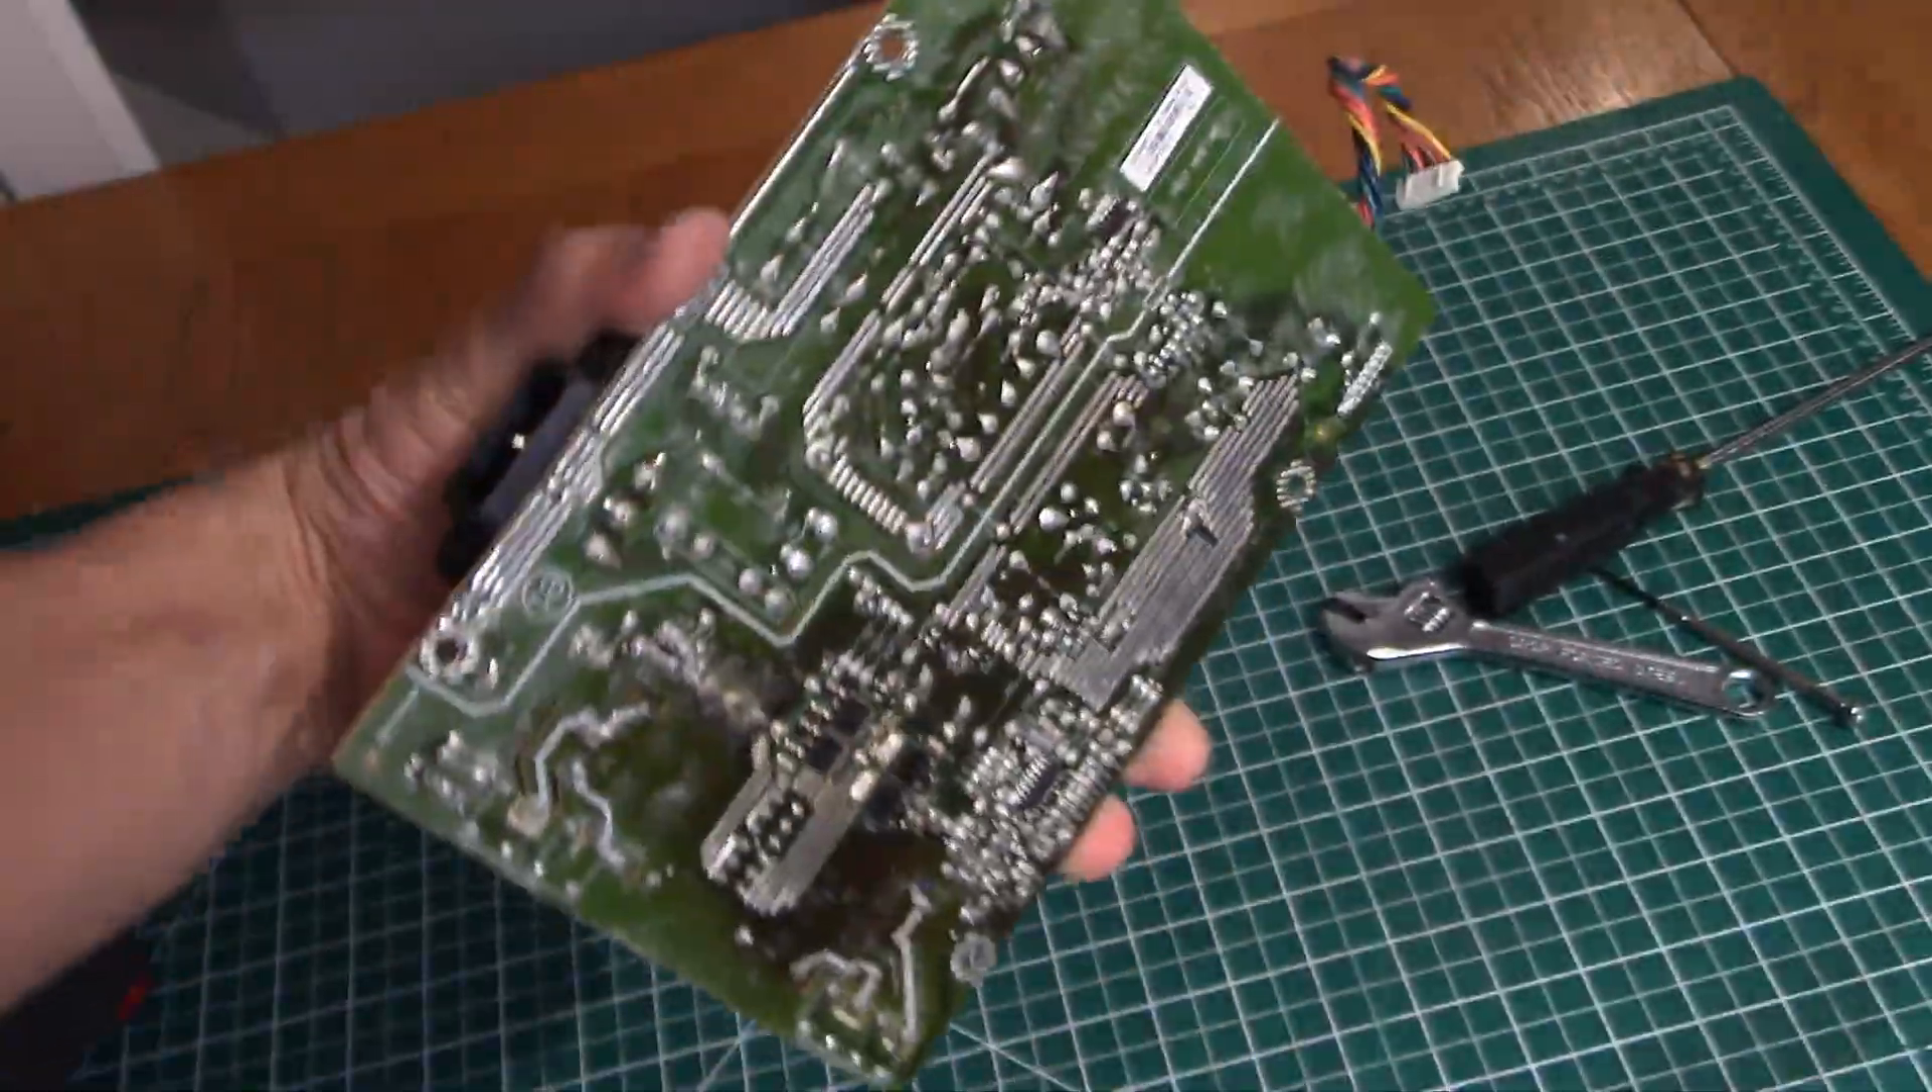I've got that main PCB off.